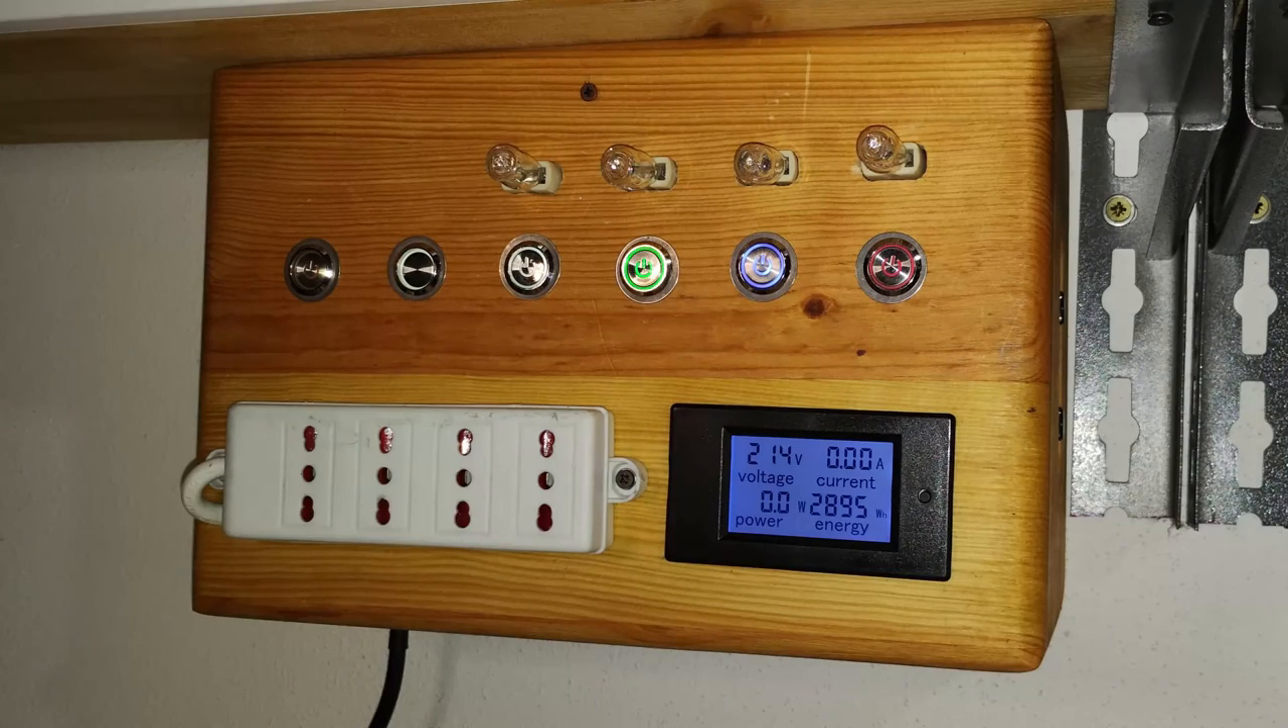Outside, on the lid, also a set of output power sockets is installed, and the project is finished.